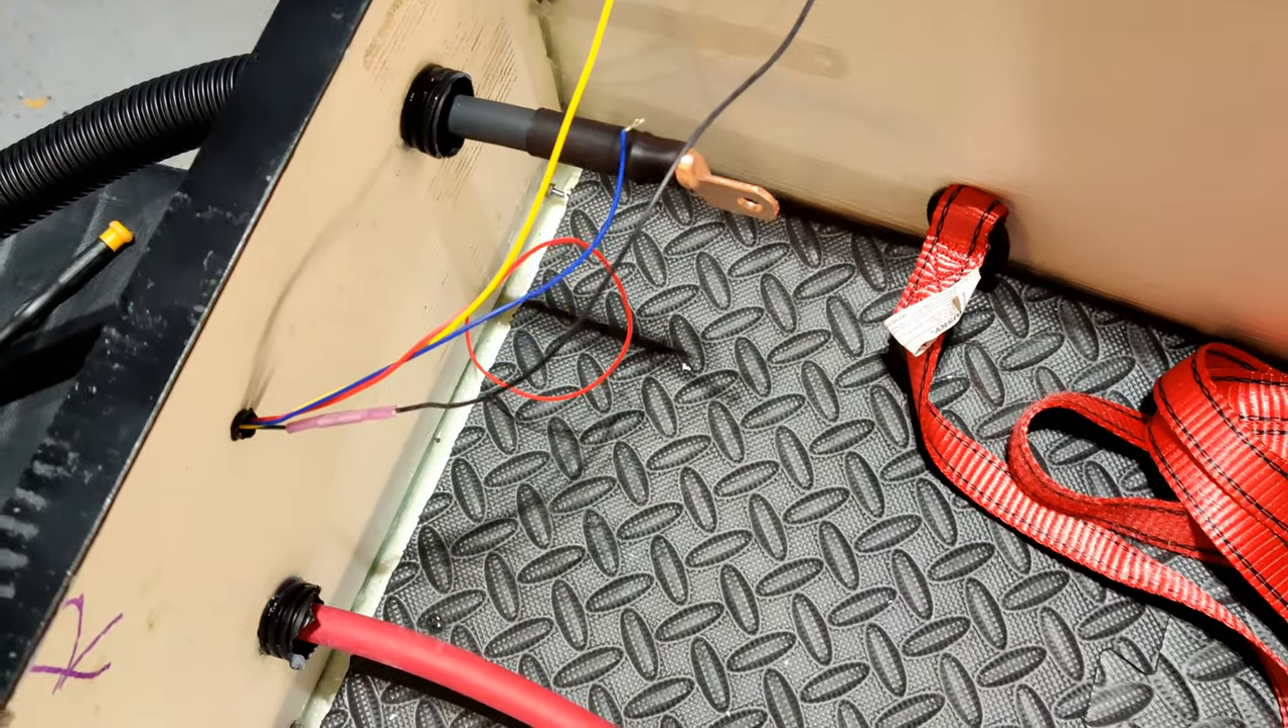So I just got all the connections routed into the rear battery box.